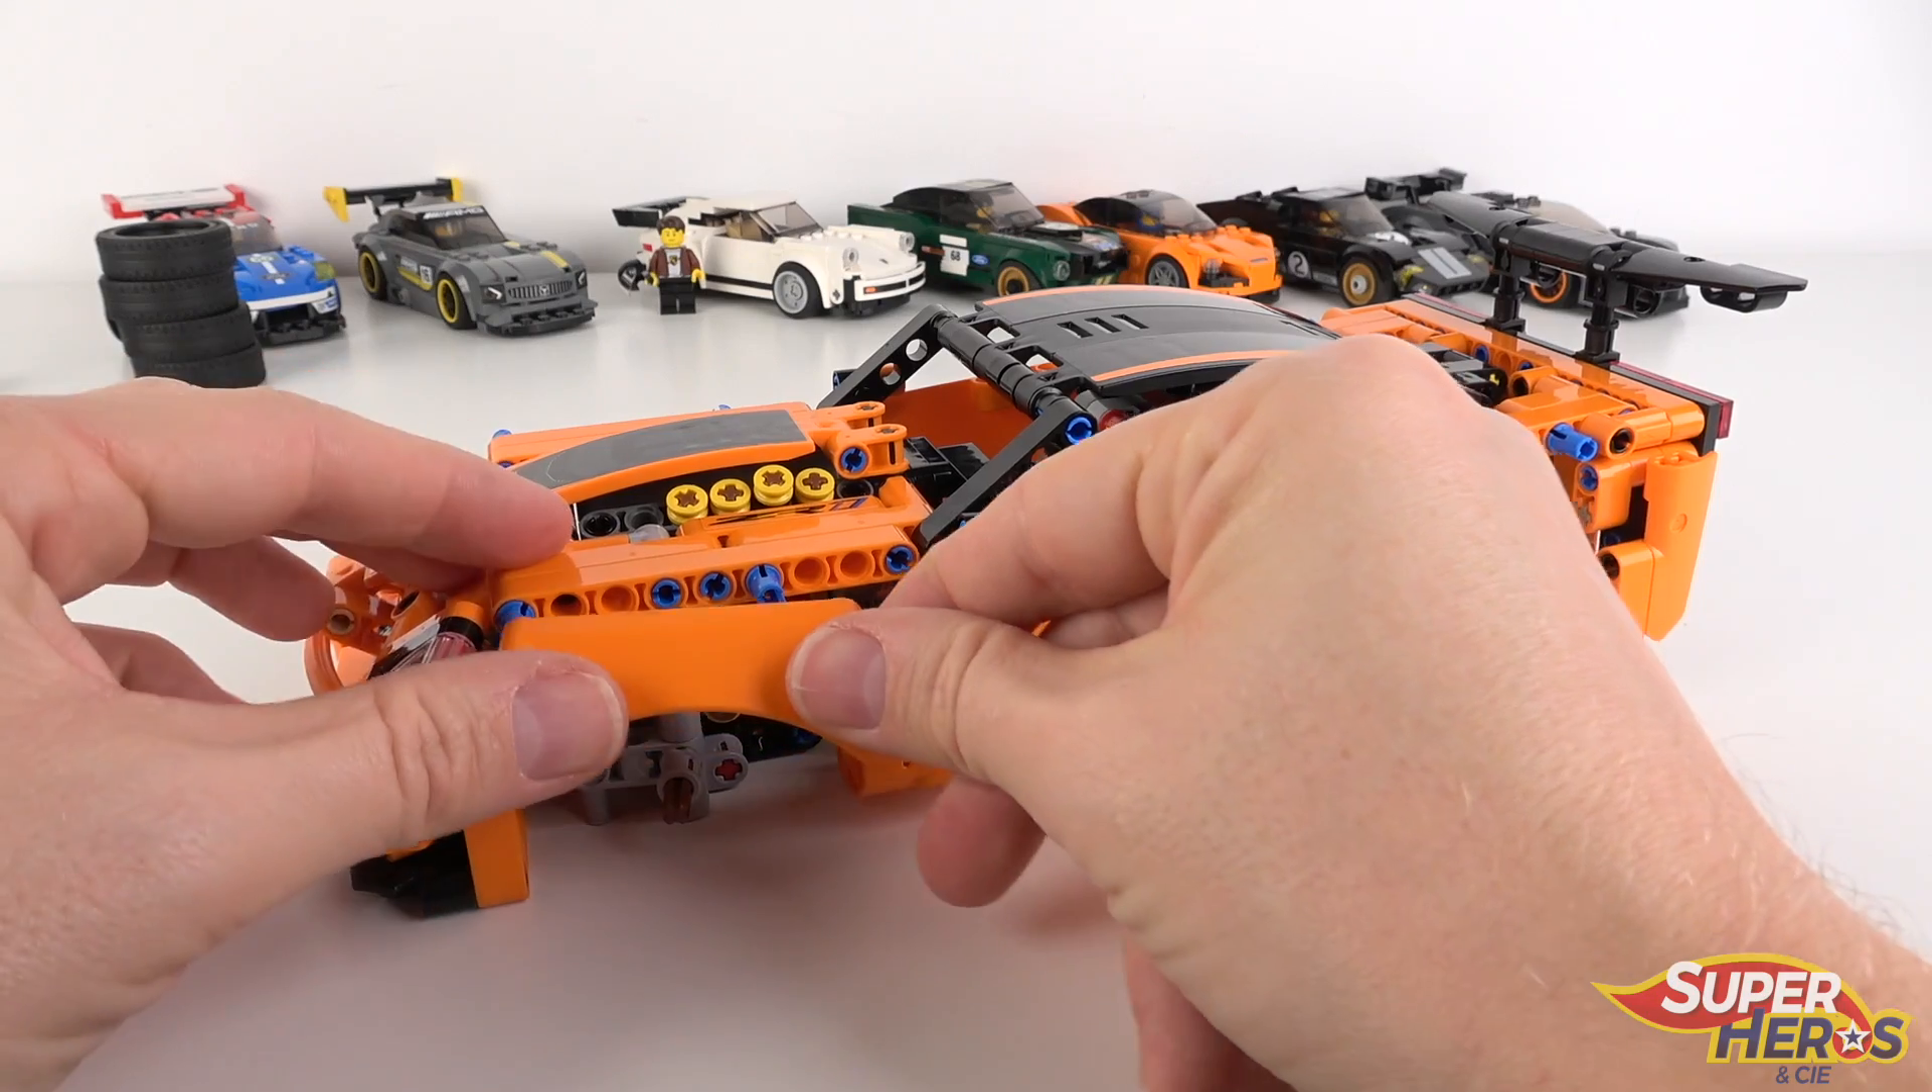Qu'est-ce qu'il nous manque ? Les ailes et les 4 roues.